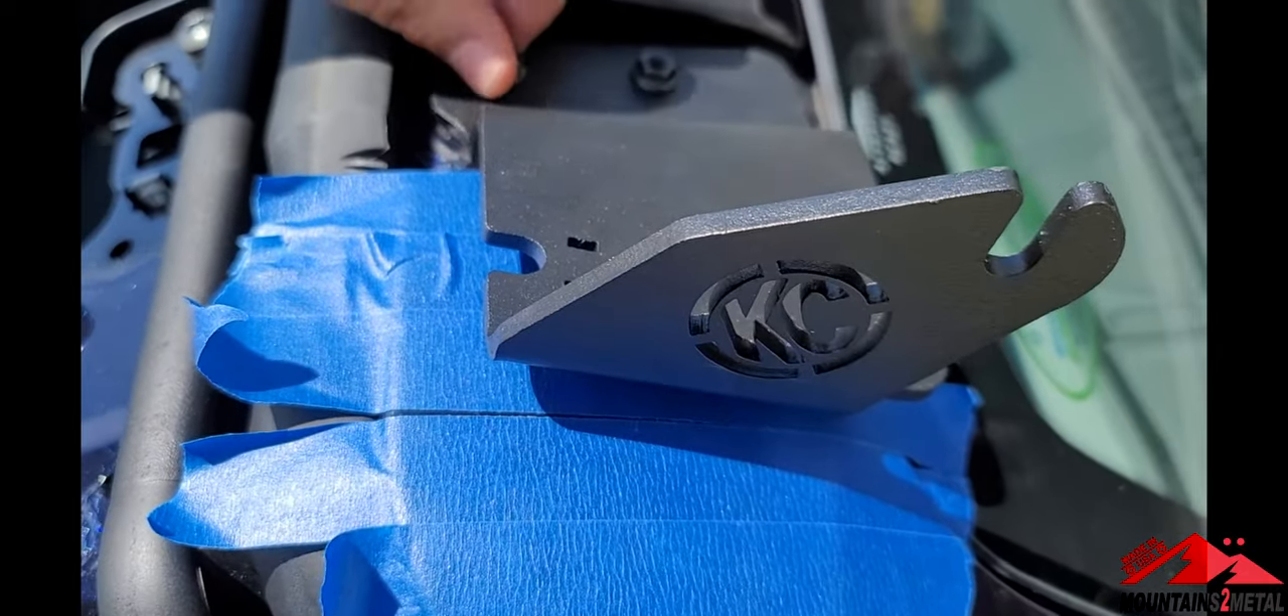All right, I've got our tape up here, and I went ahead and put the KC mounting bracket on here.